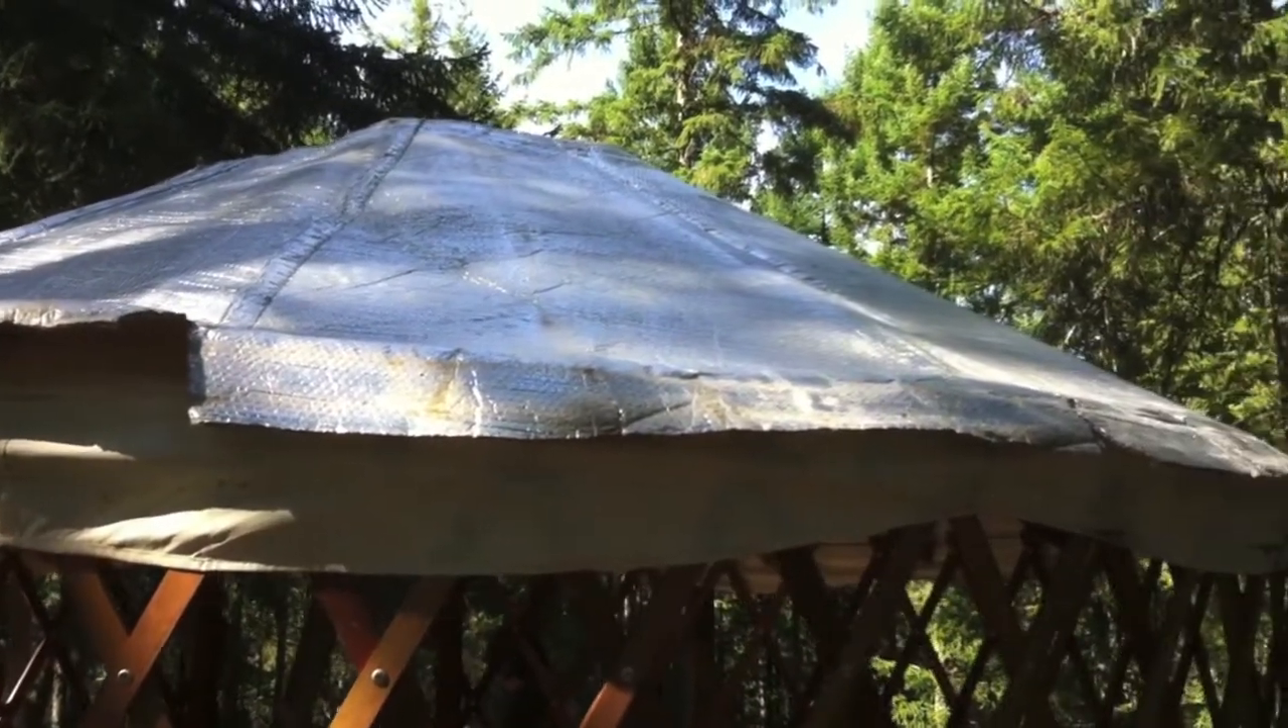There's the inner layer of roof and the insulation layer going on.